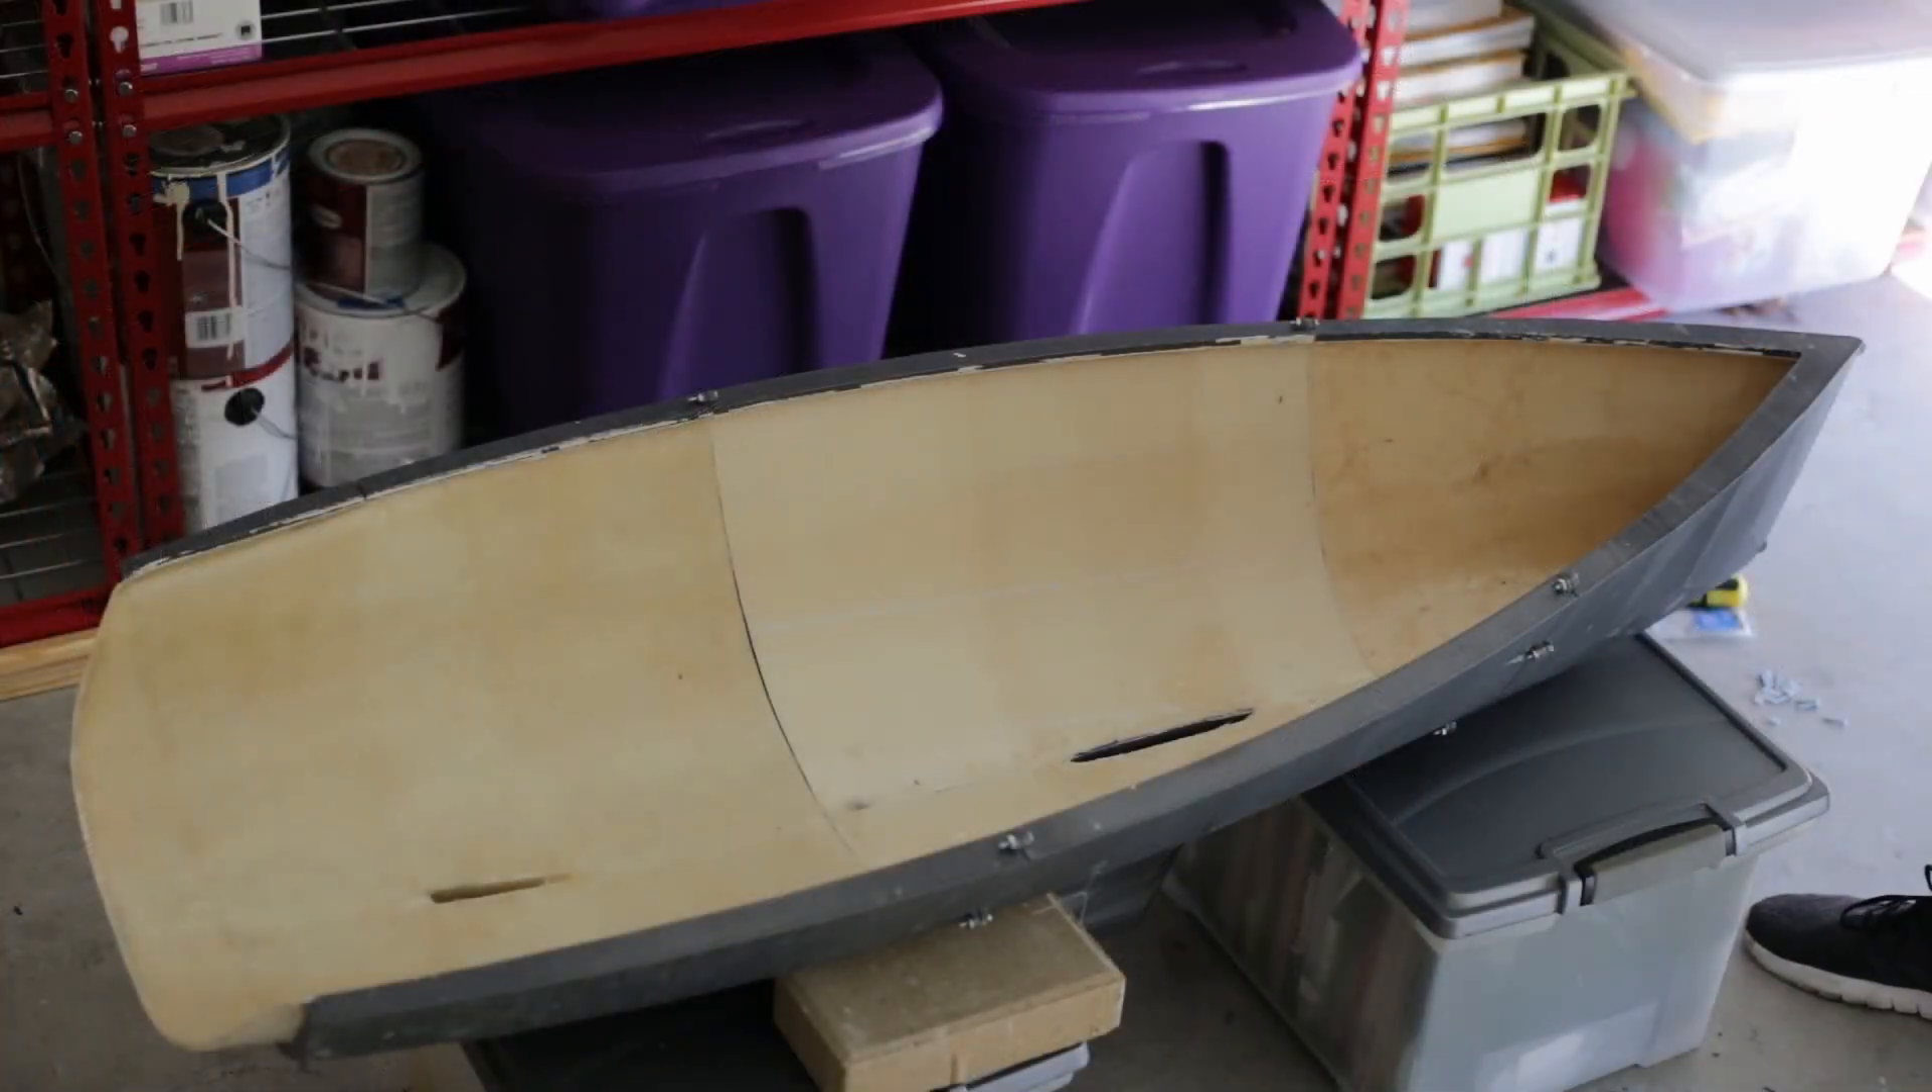Now this is the assembled hull. Here I have some gaps. Not too much but notable.